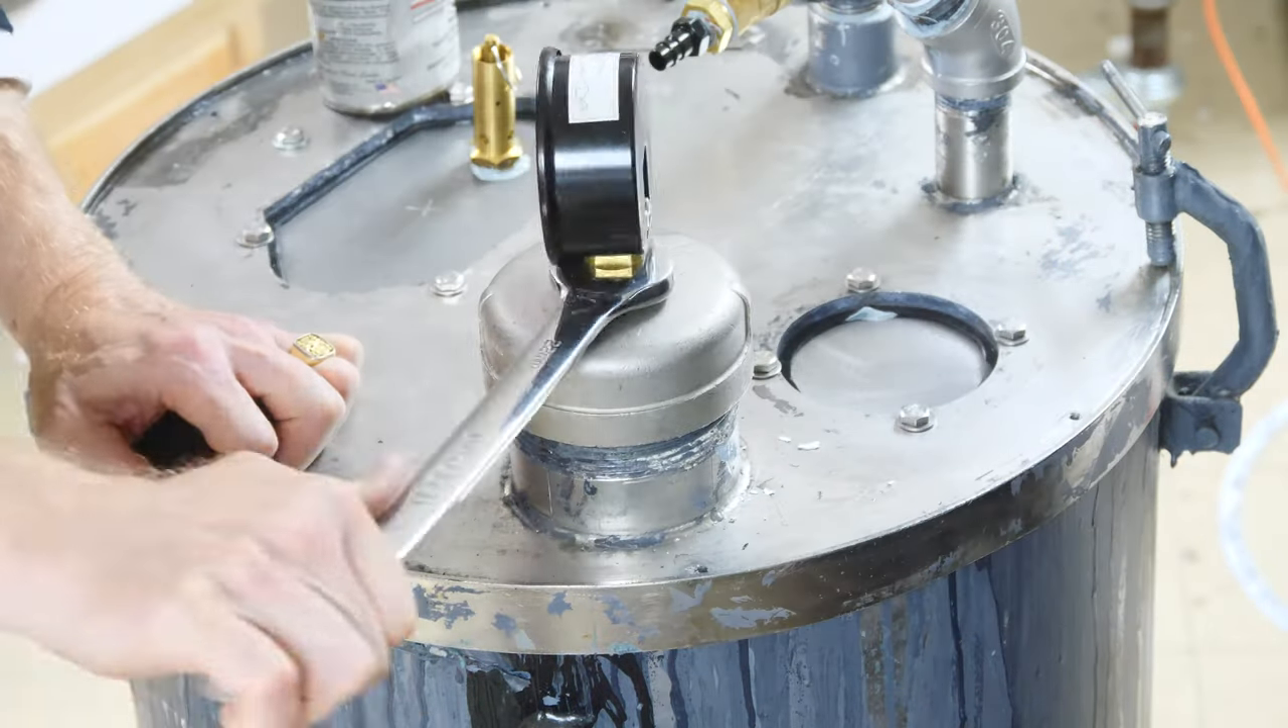This is a three-inch cap over that hole, and I put the pressure and temperature sensor here to protect the probe on the inside.